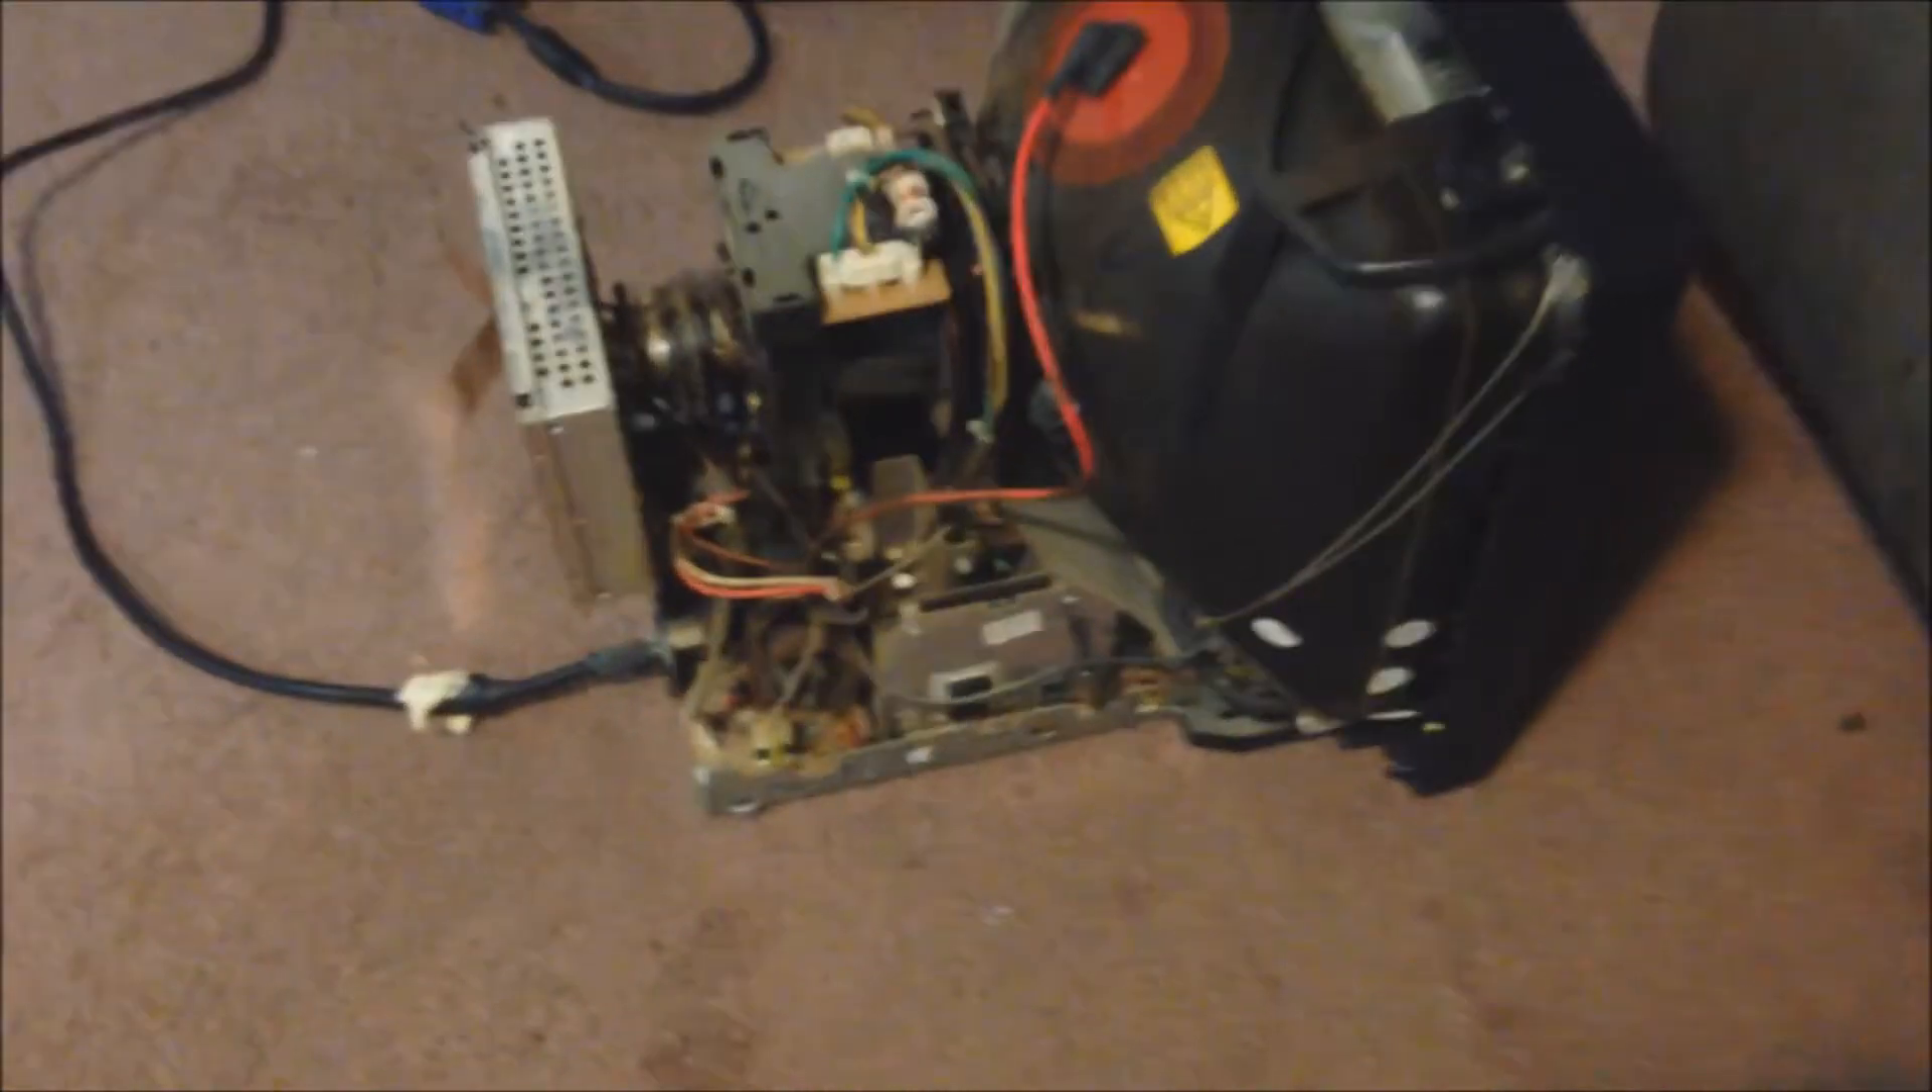Okay so I have removed the heat shield and or the RF shield and the outer case to reveal it's nothing but a tube television of course.